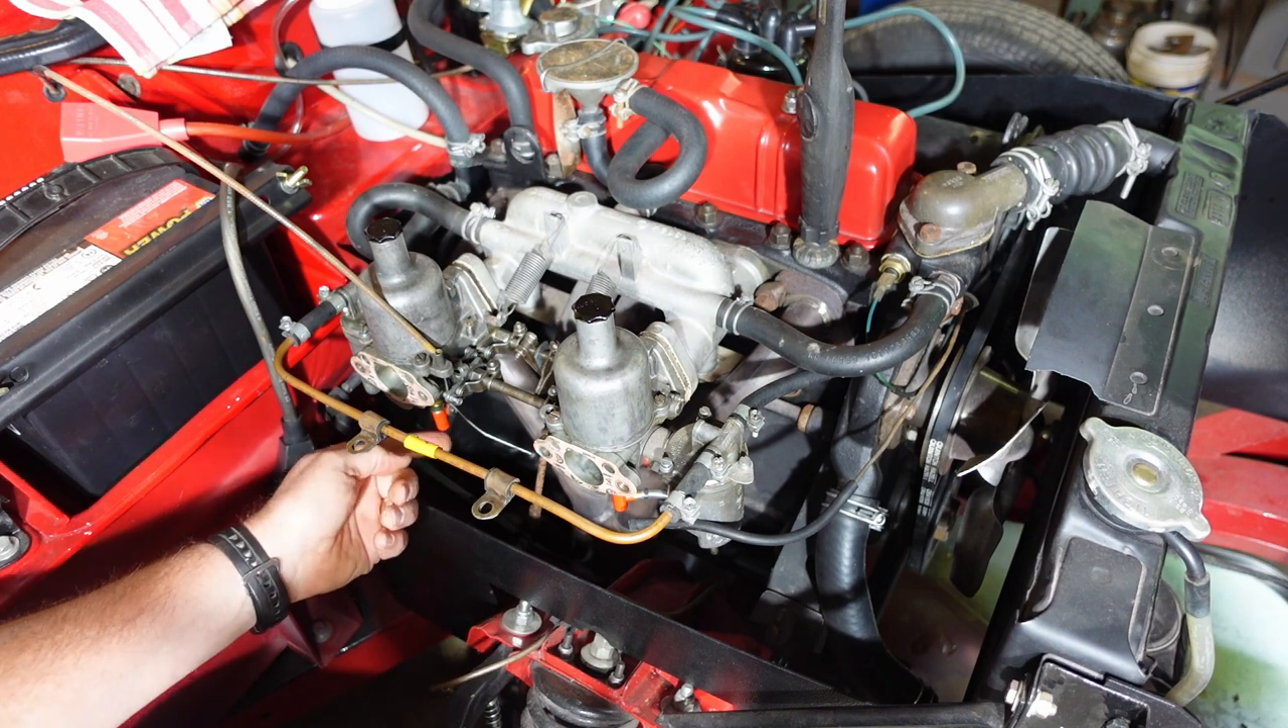All right carbs are back together.